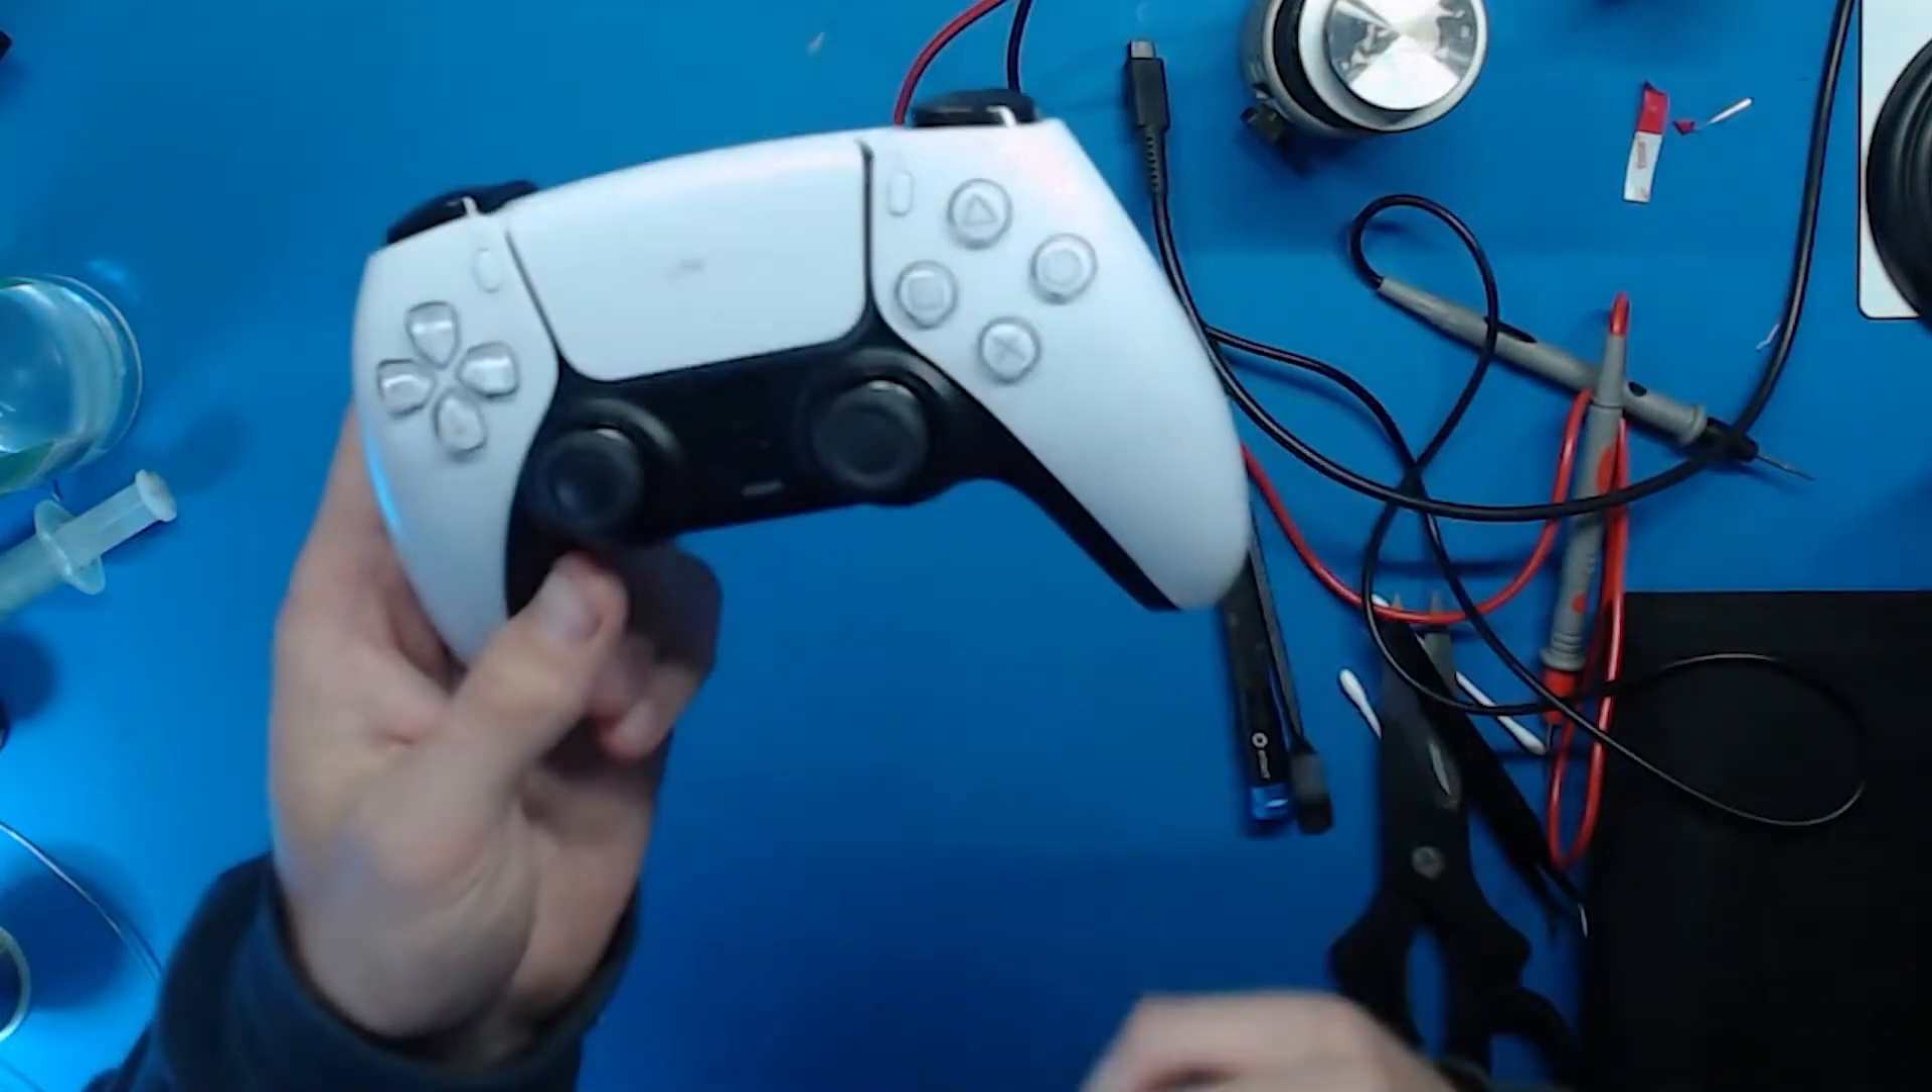So this control is back together.